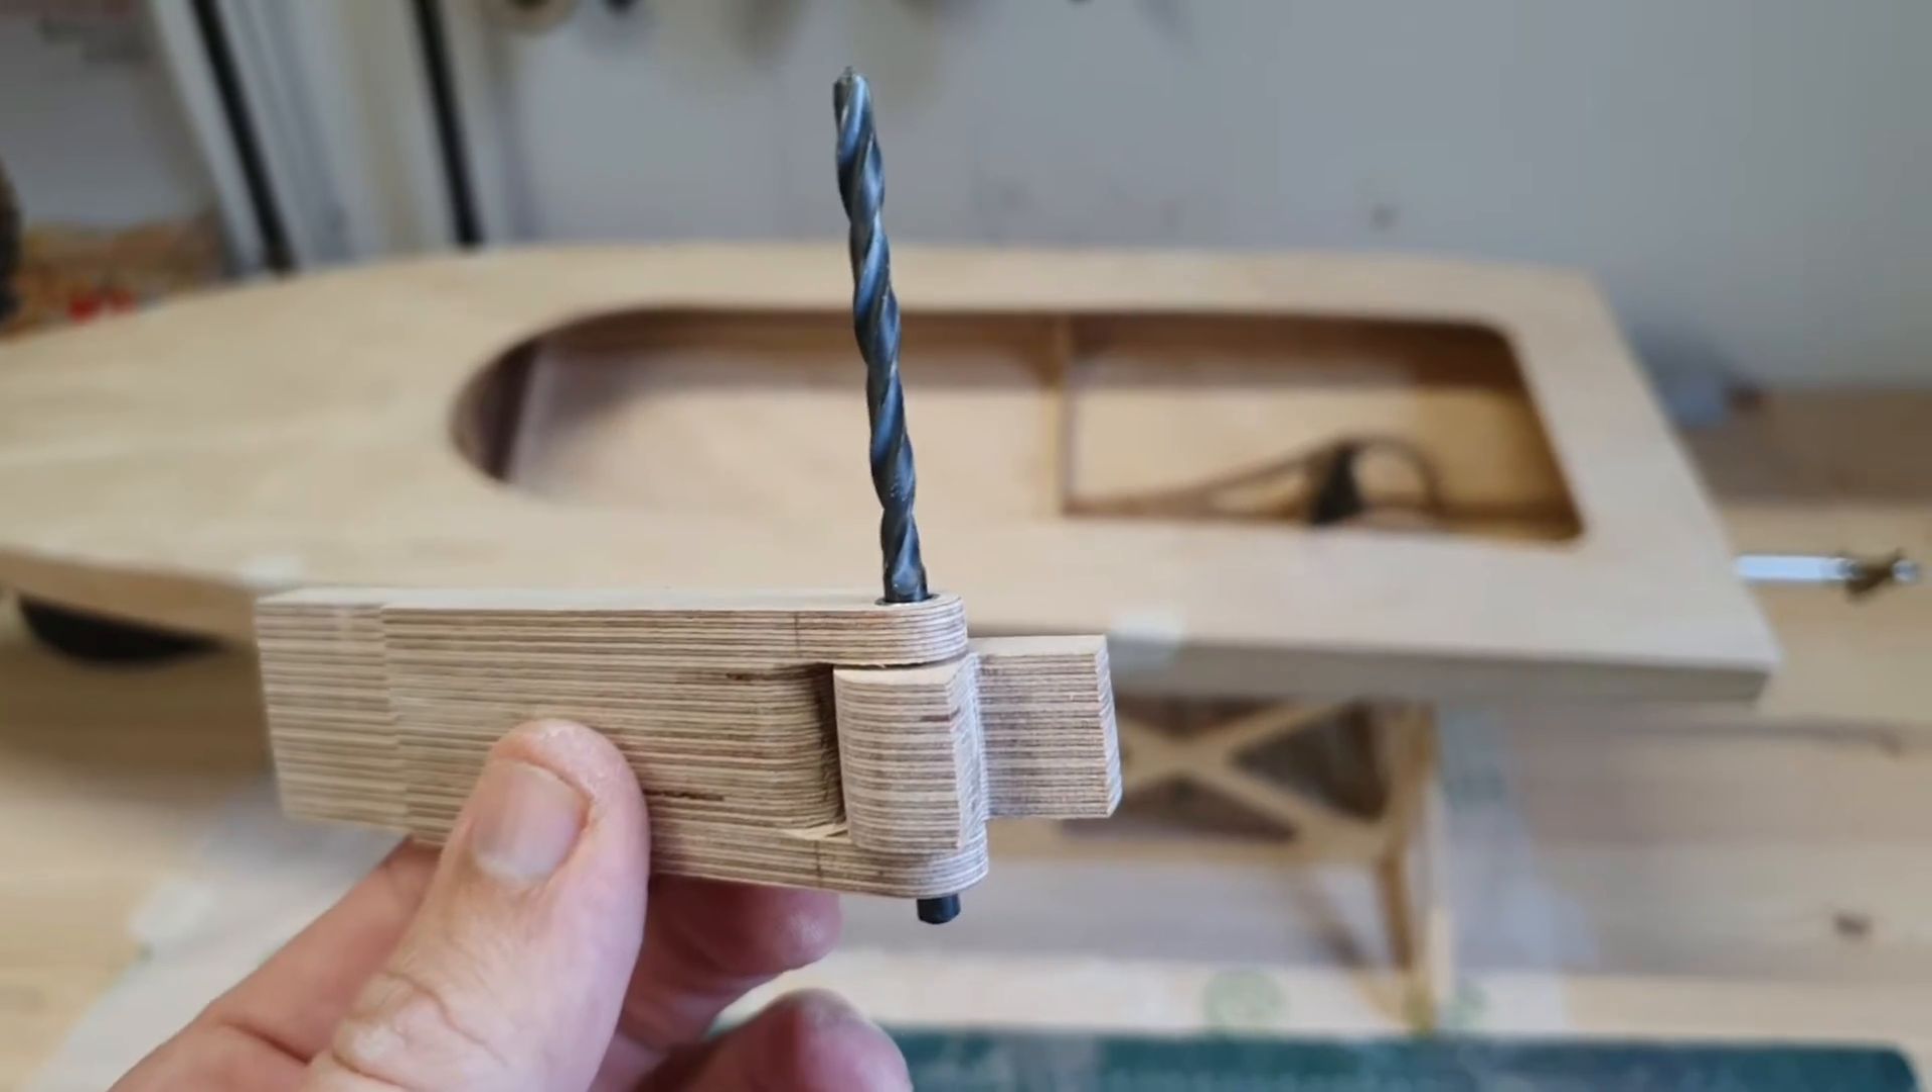I put the drill bit there just for to keep the parts together for now I need to put an actual shaft in there.